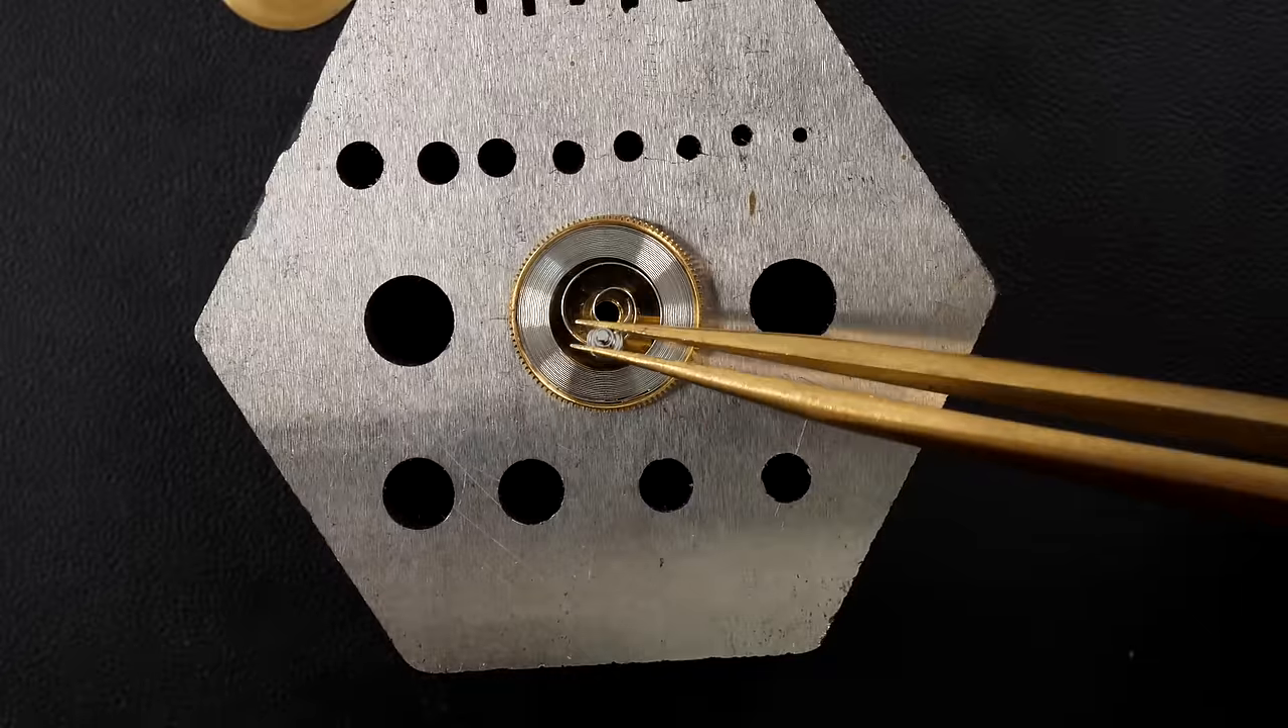Just put a grease a bit on the bottom to lubricate the mainspring and that's it we put the mainspring back in the barrel.